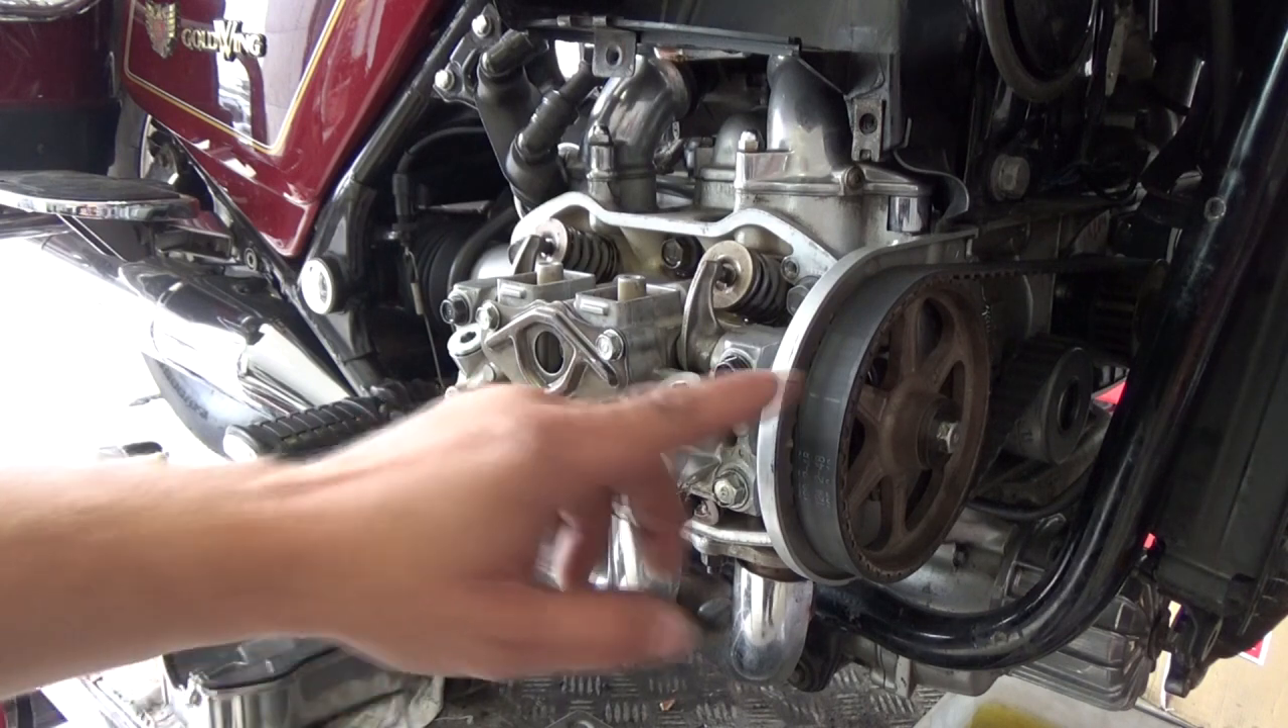Zamontowałem Pasek rozrządu Z powrotem ustawiłem rozrząd.